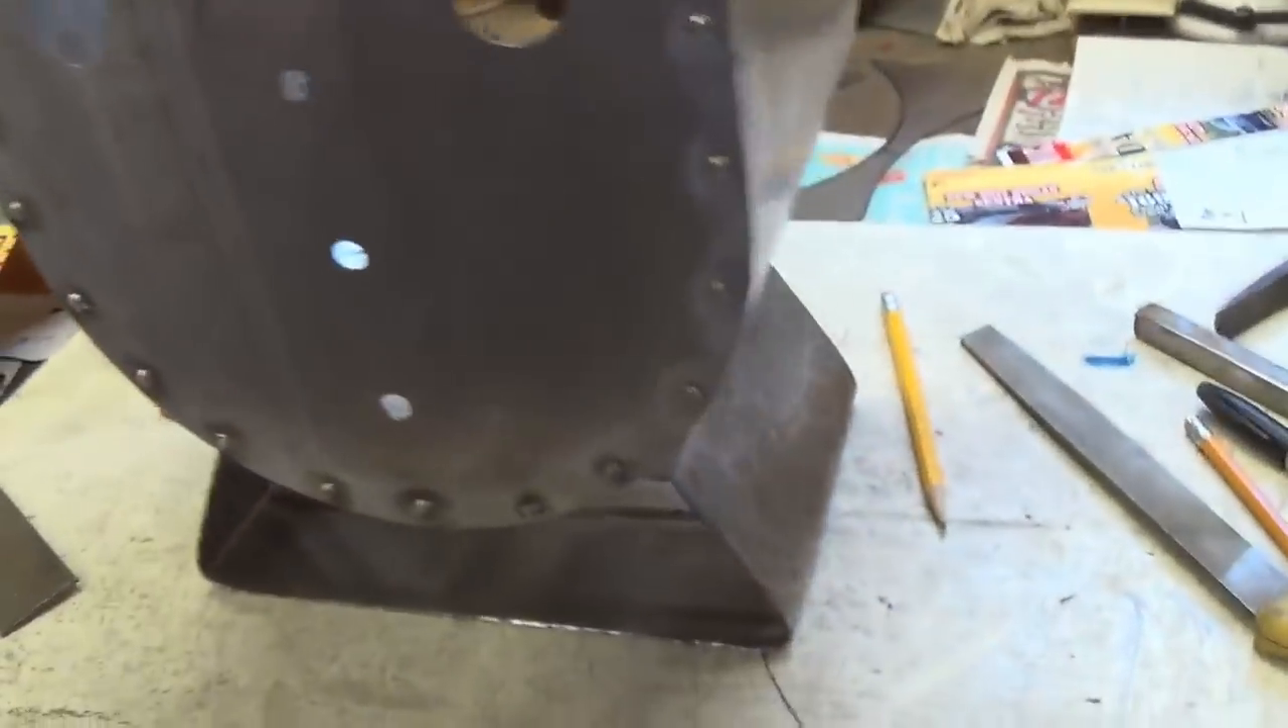Here is the metal cabinet sitting up on its stand. Even without the bolts, it's pretty solid.